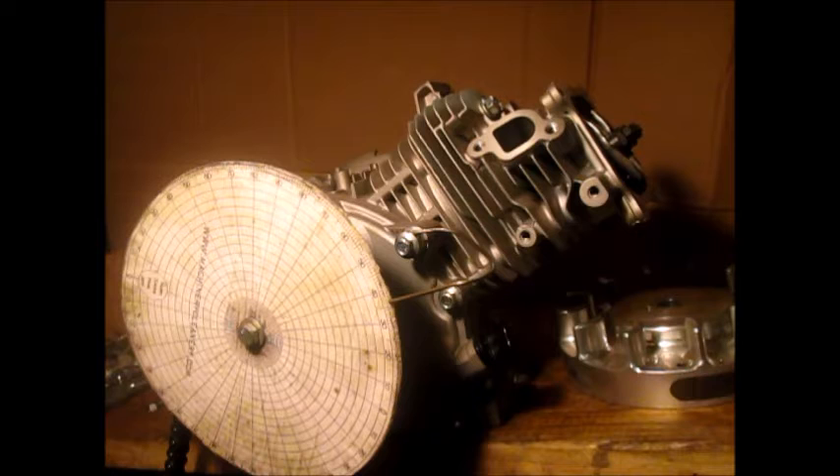Okay so now i have the head on.